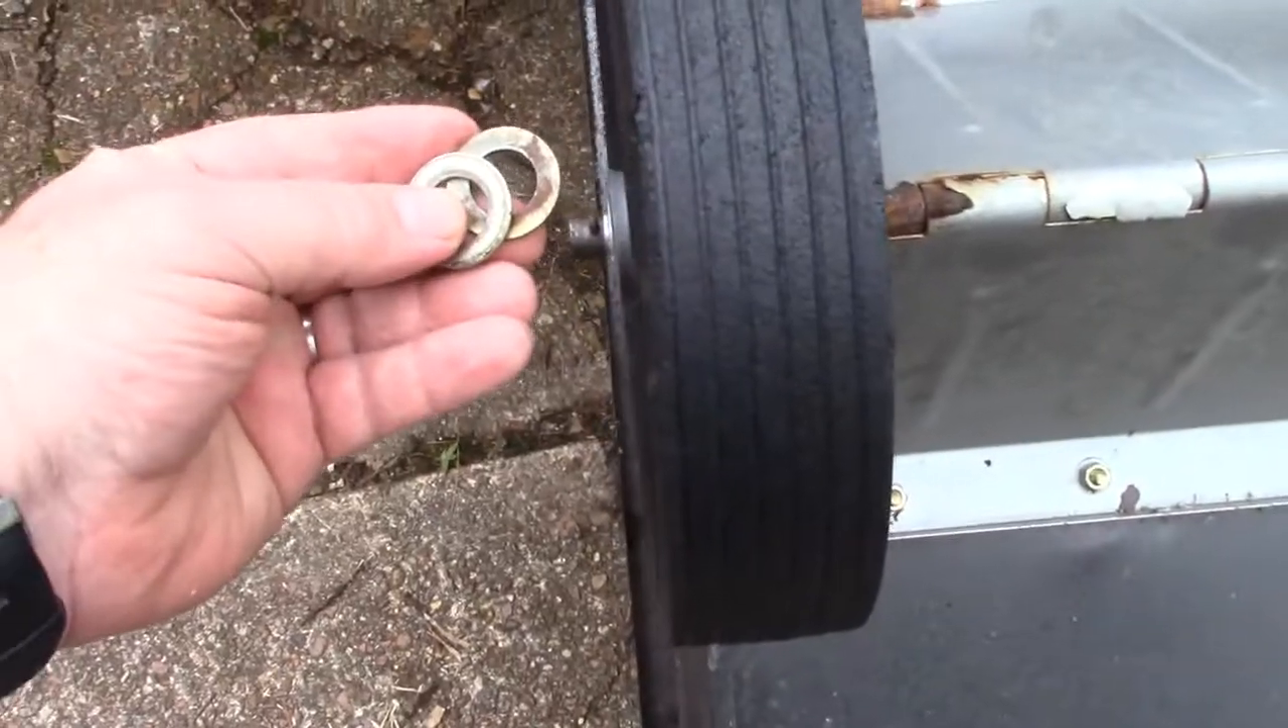We still got these two washers to put on here.